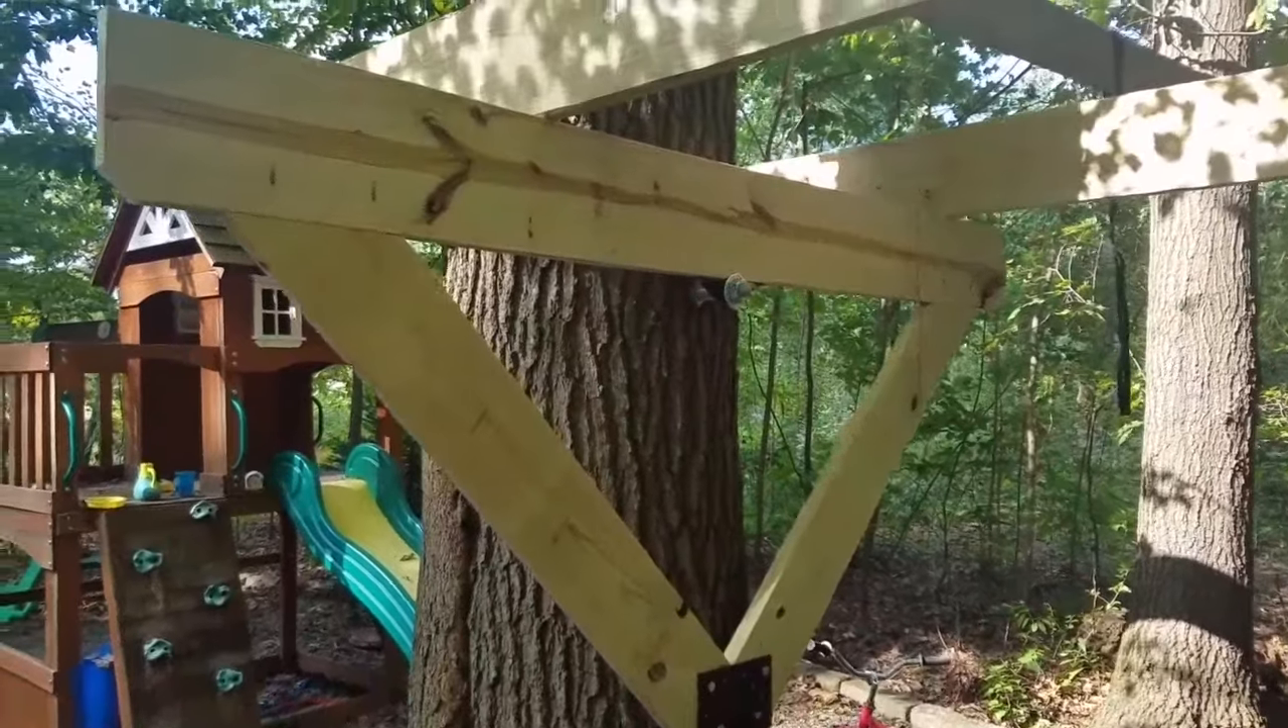Here's the finished support for the first tree of the treehouse.